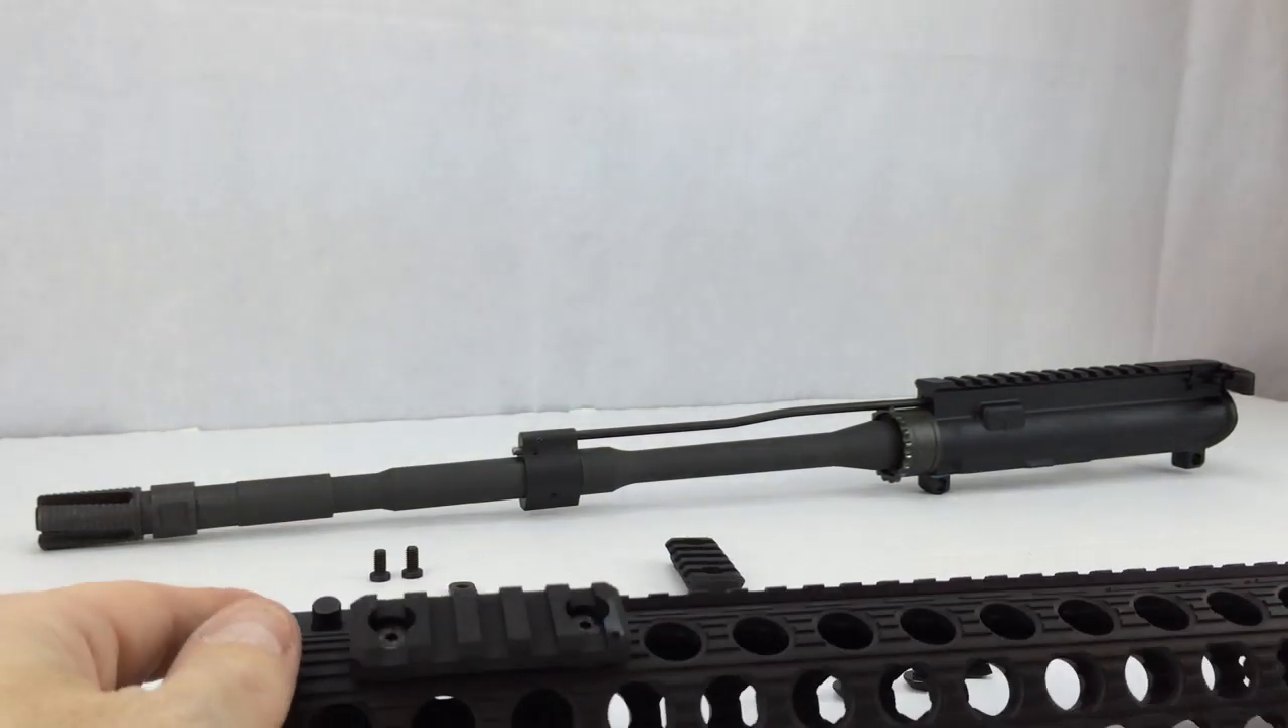There's my uh first uh two inch rail section installed.